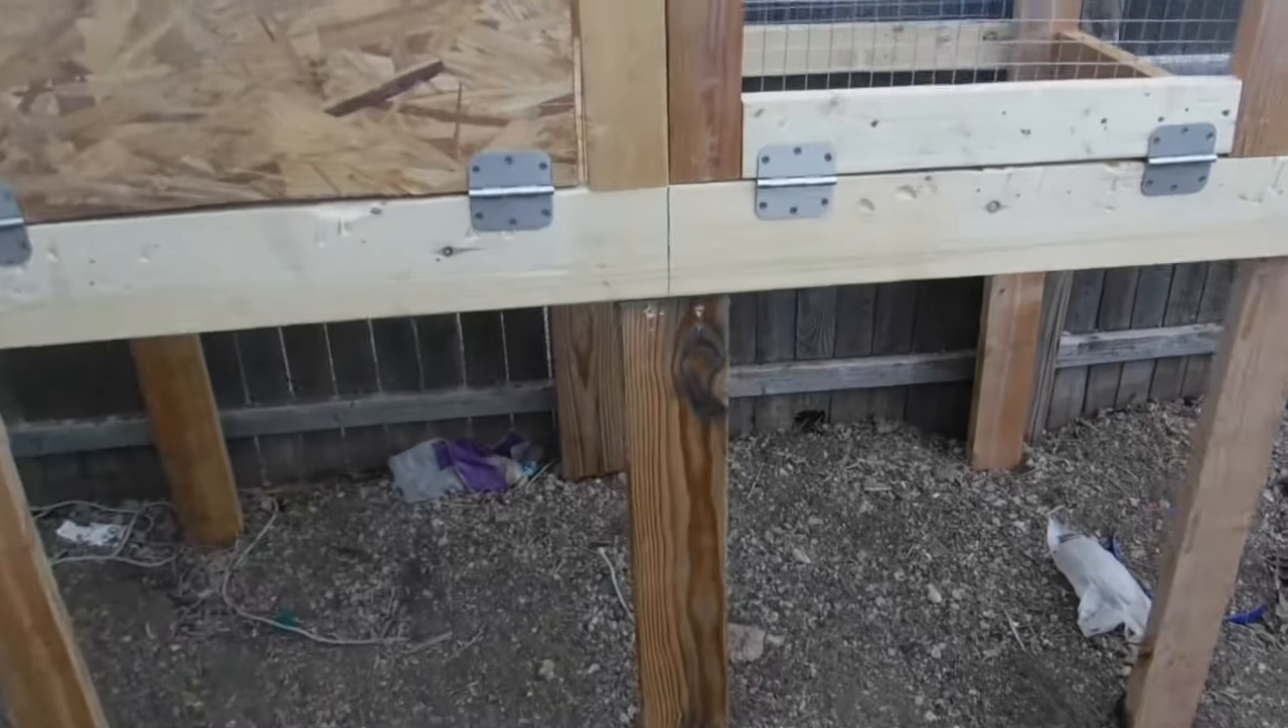All right so I got some center legs put in.